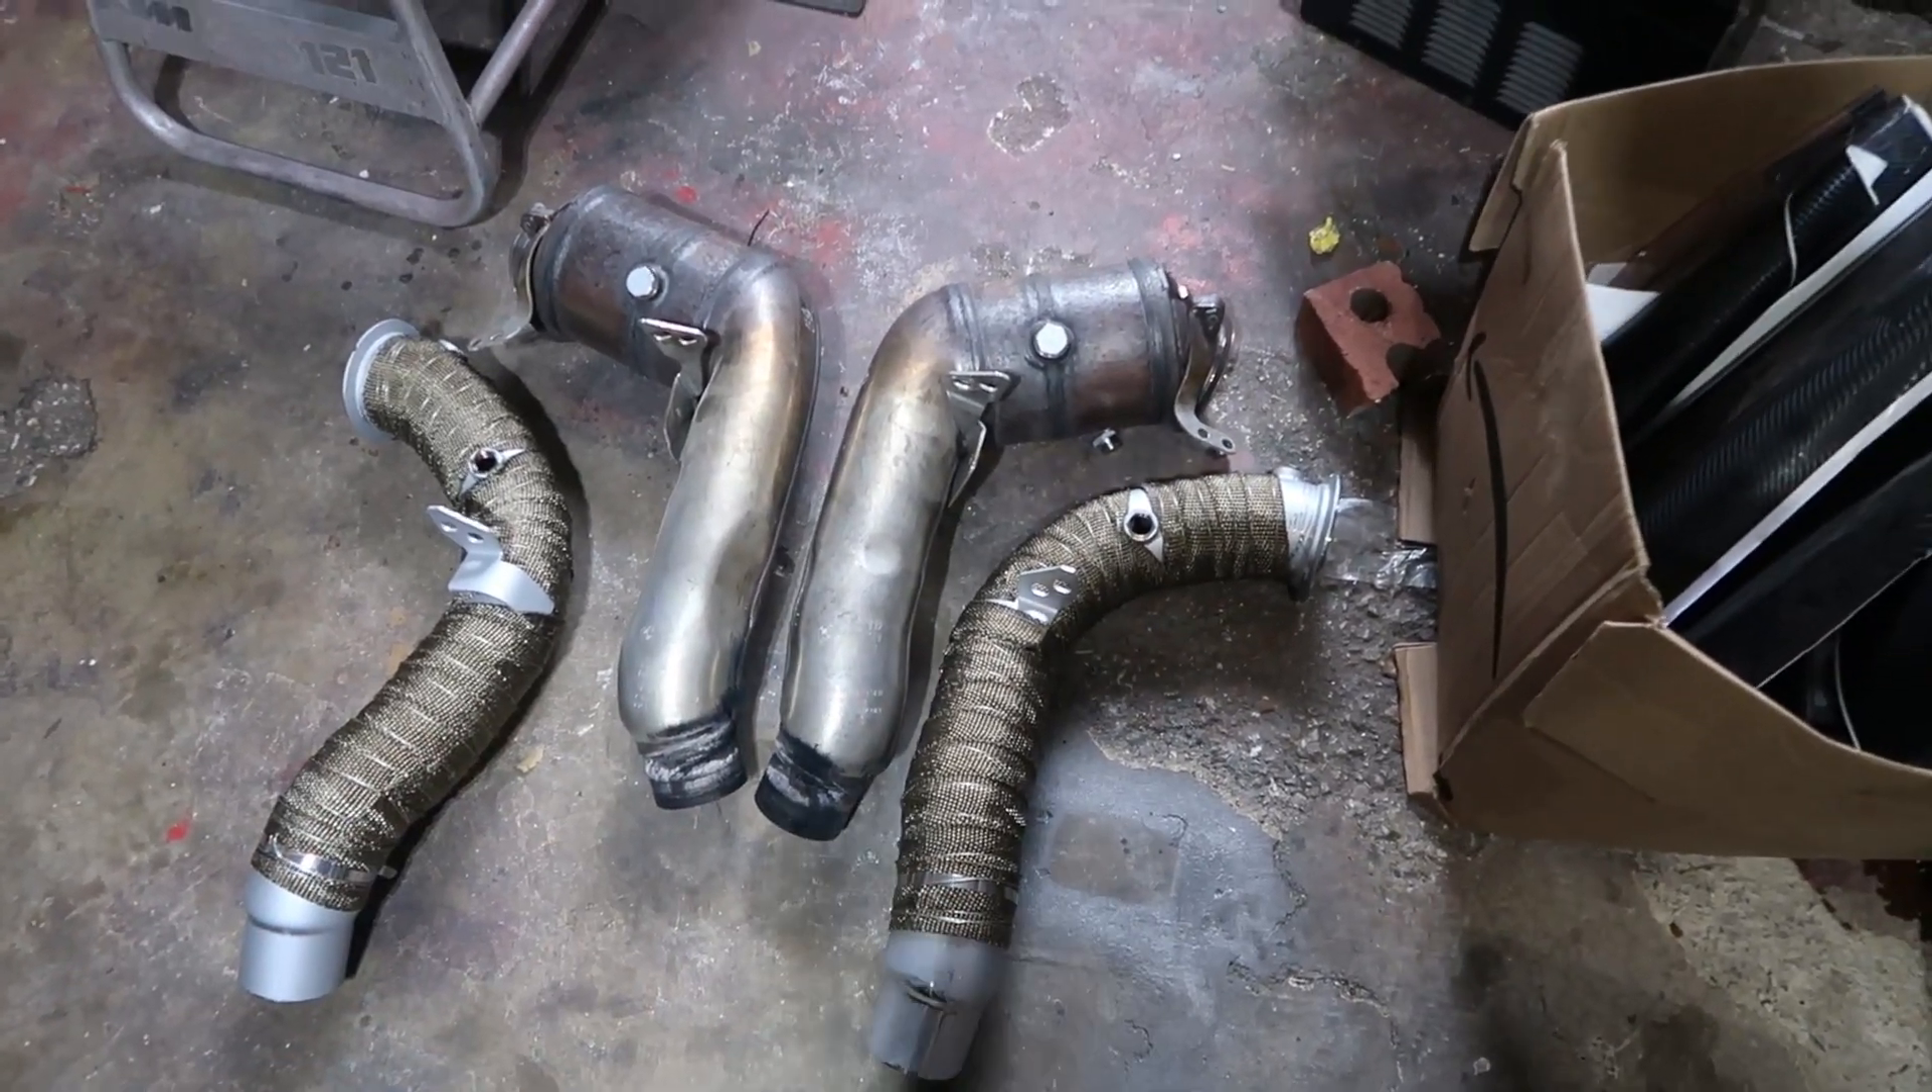All right so there's the old pipes and those are the new pipes and uh all we got to do now is fit those back inside the engine bay and um hopefully we don't have any difficulties with that.